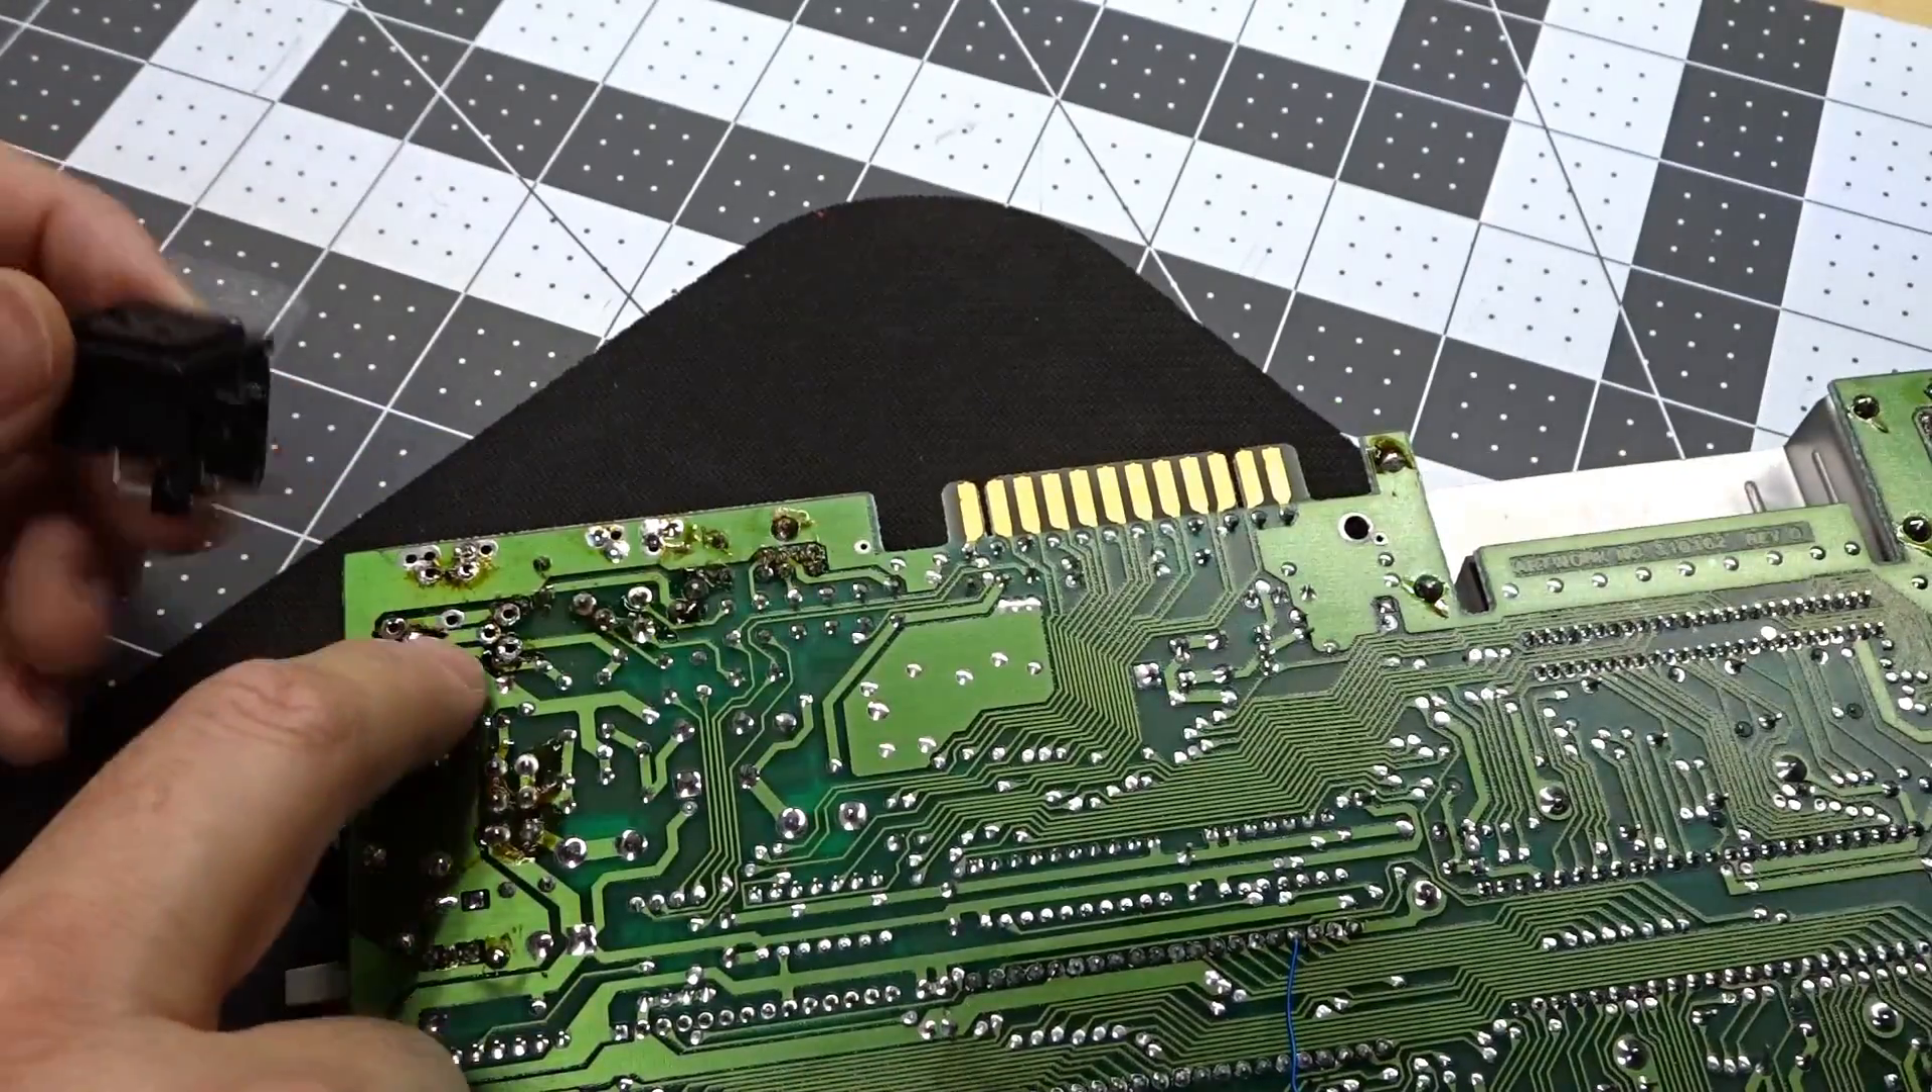All right, so there's the square connector. It just came out of the board.